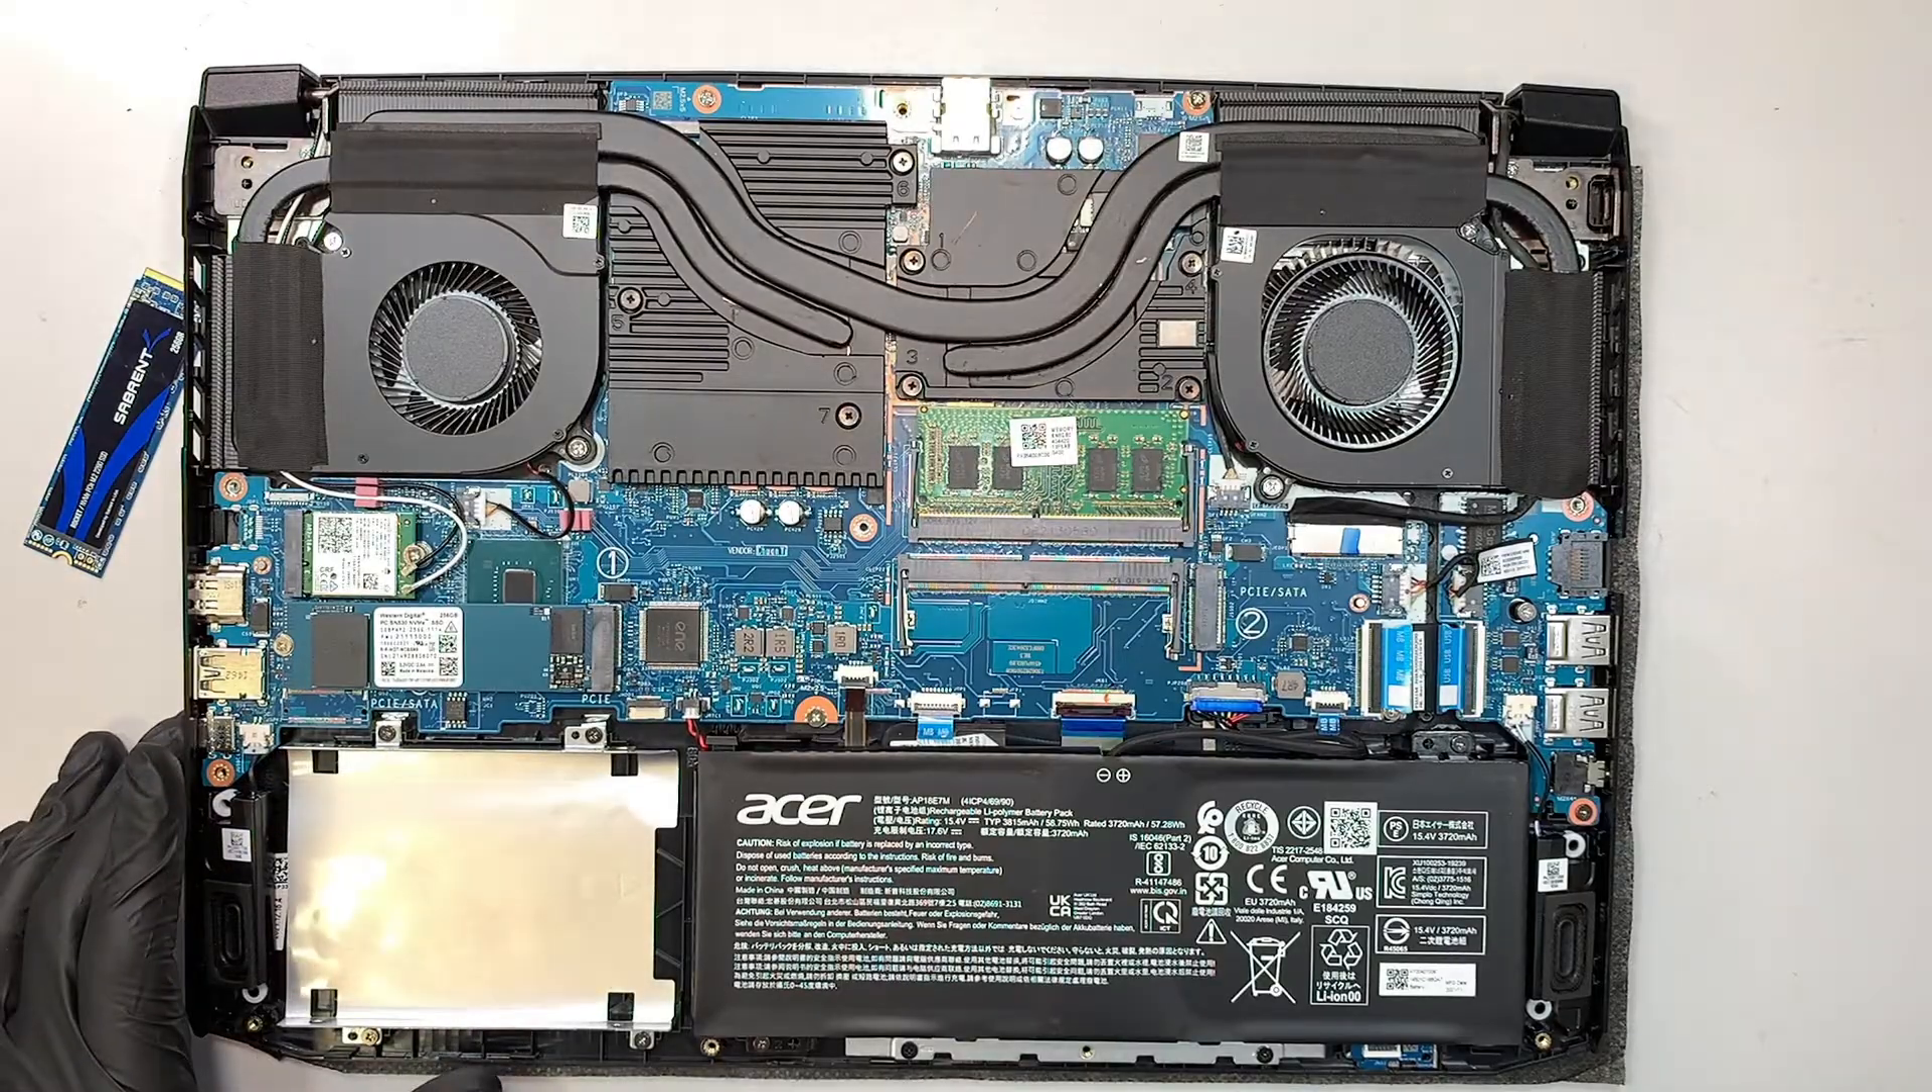You have the entire back cover removed.